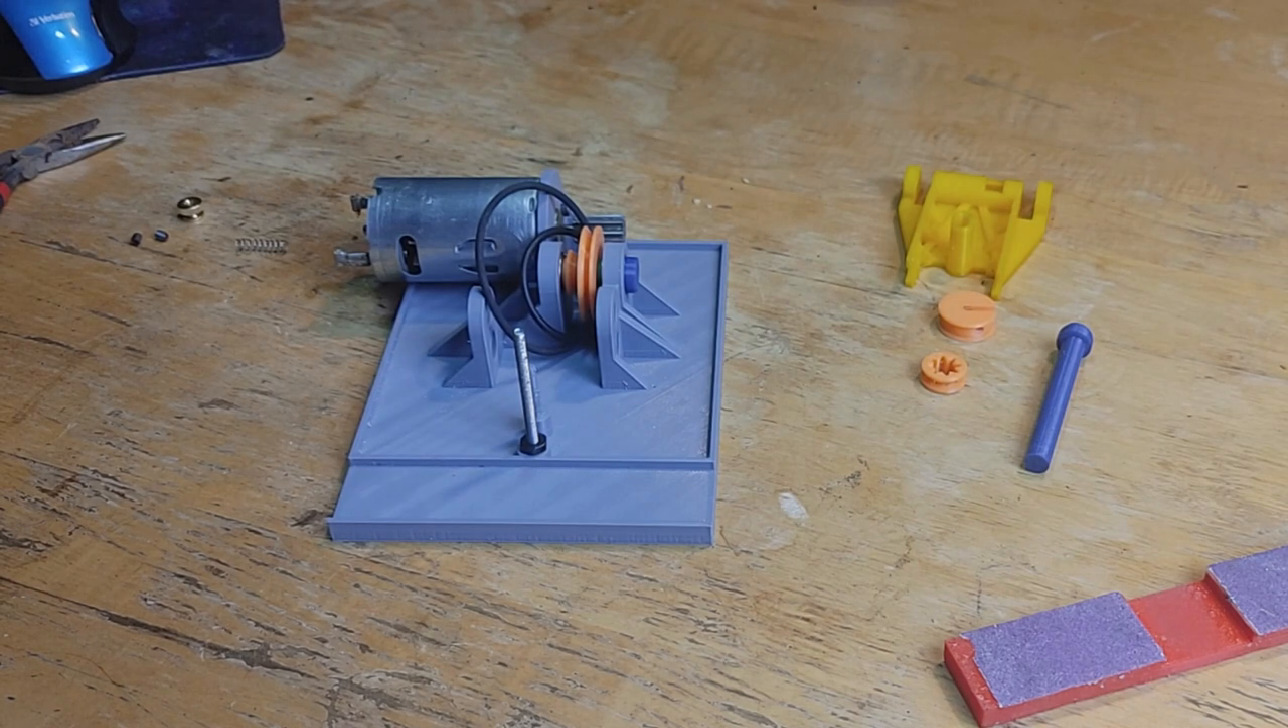And then now our idler, or our reduction pulley, is in place.